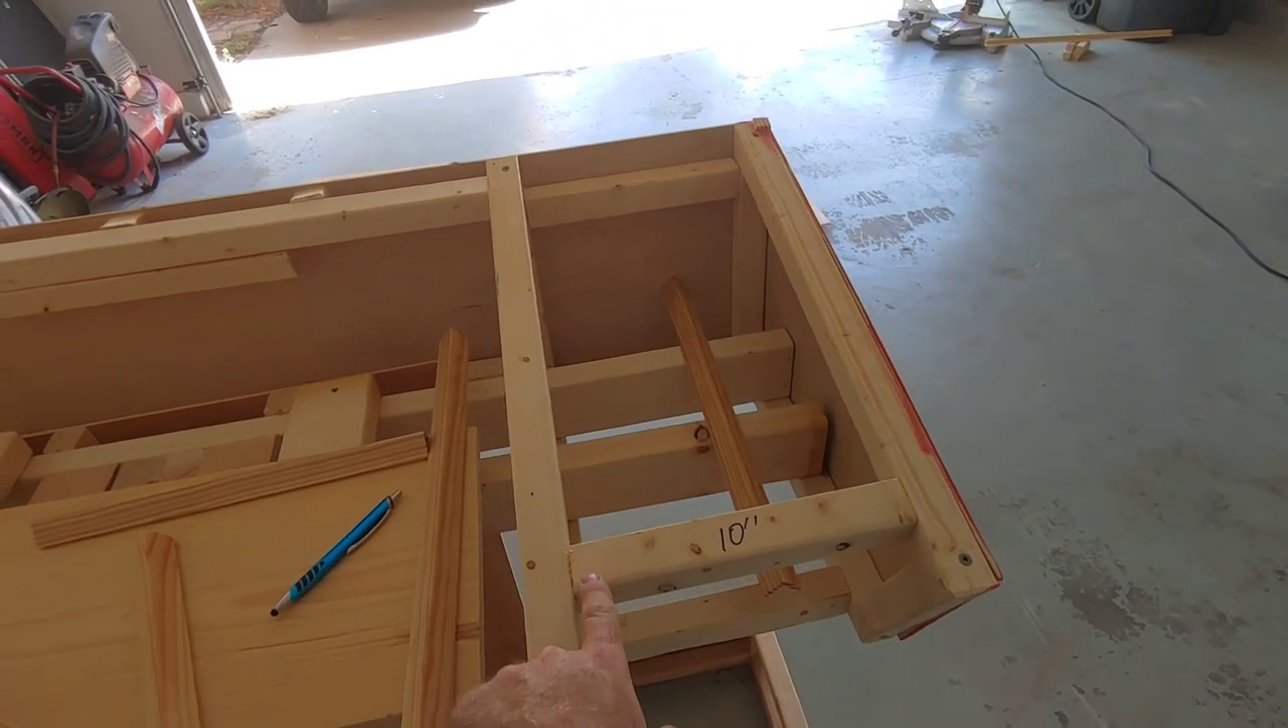I've uh put some more bracing in here.